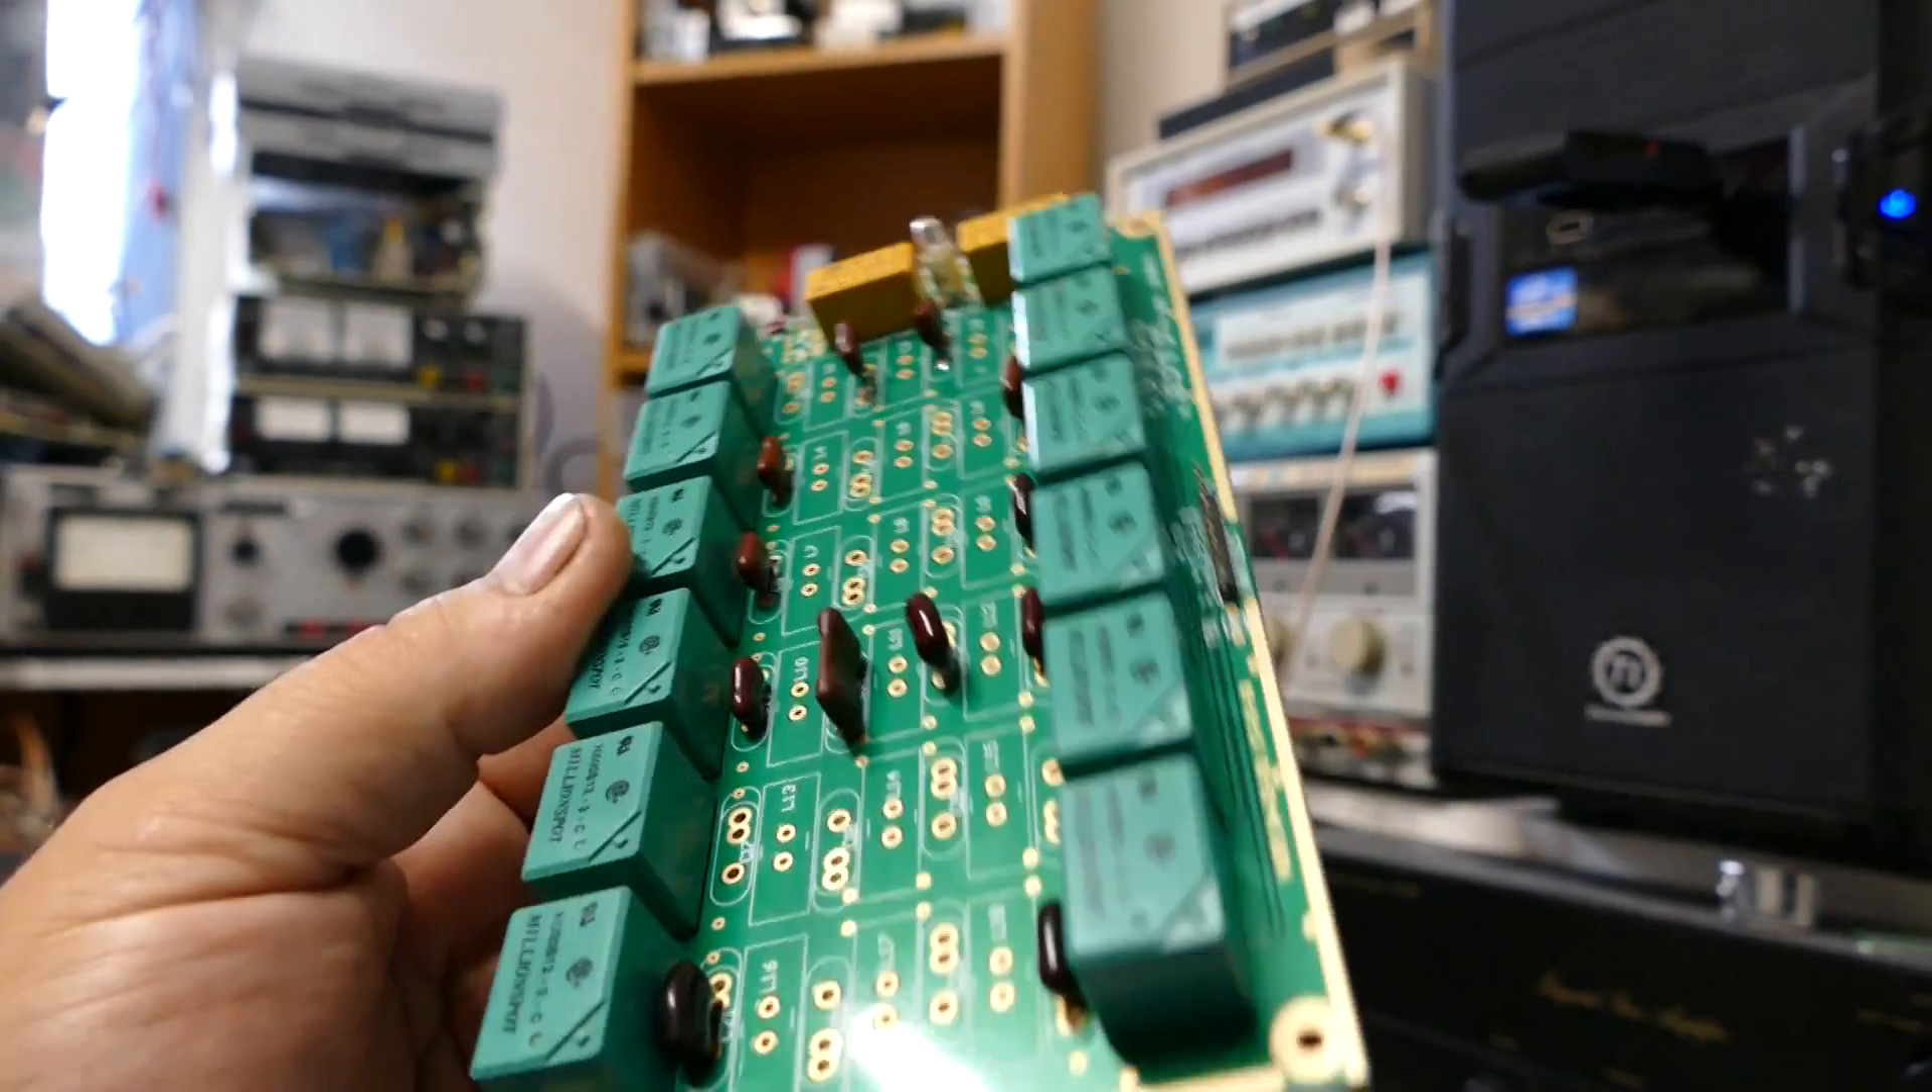The board is got all the relays on it and most of the silver mica capacitors. But it's still missing all the all the inductors.